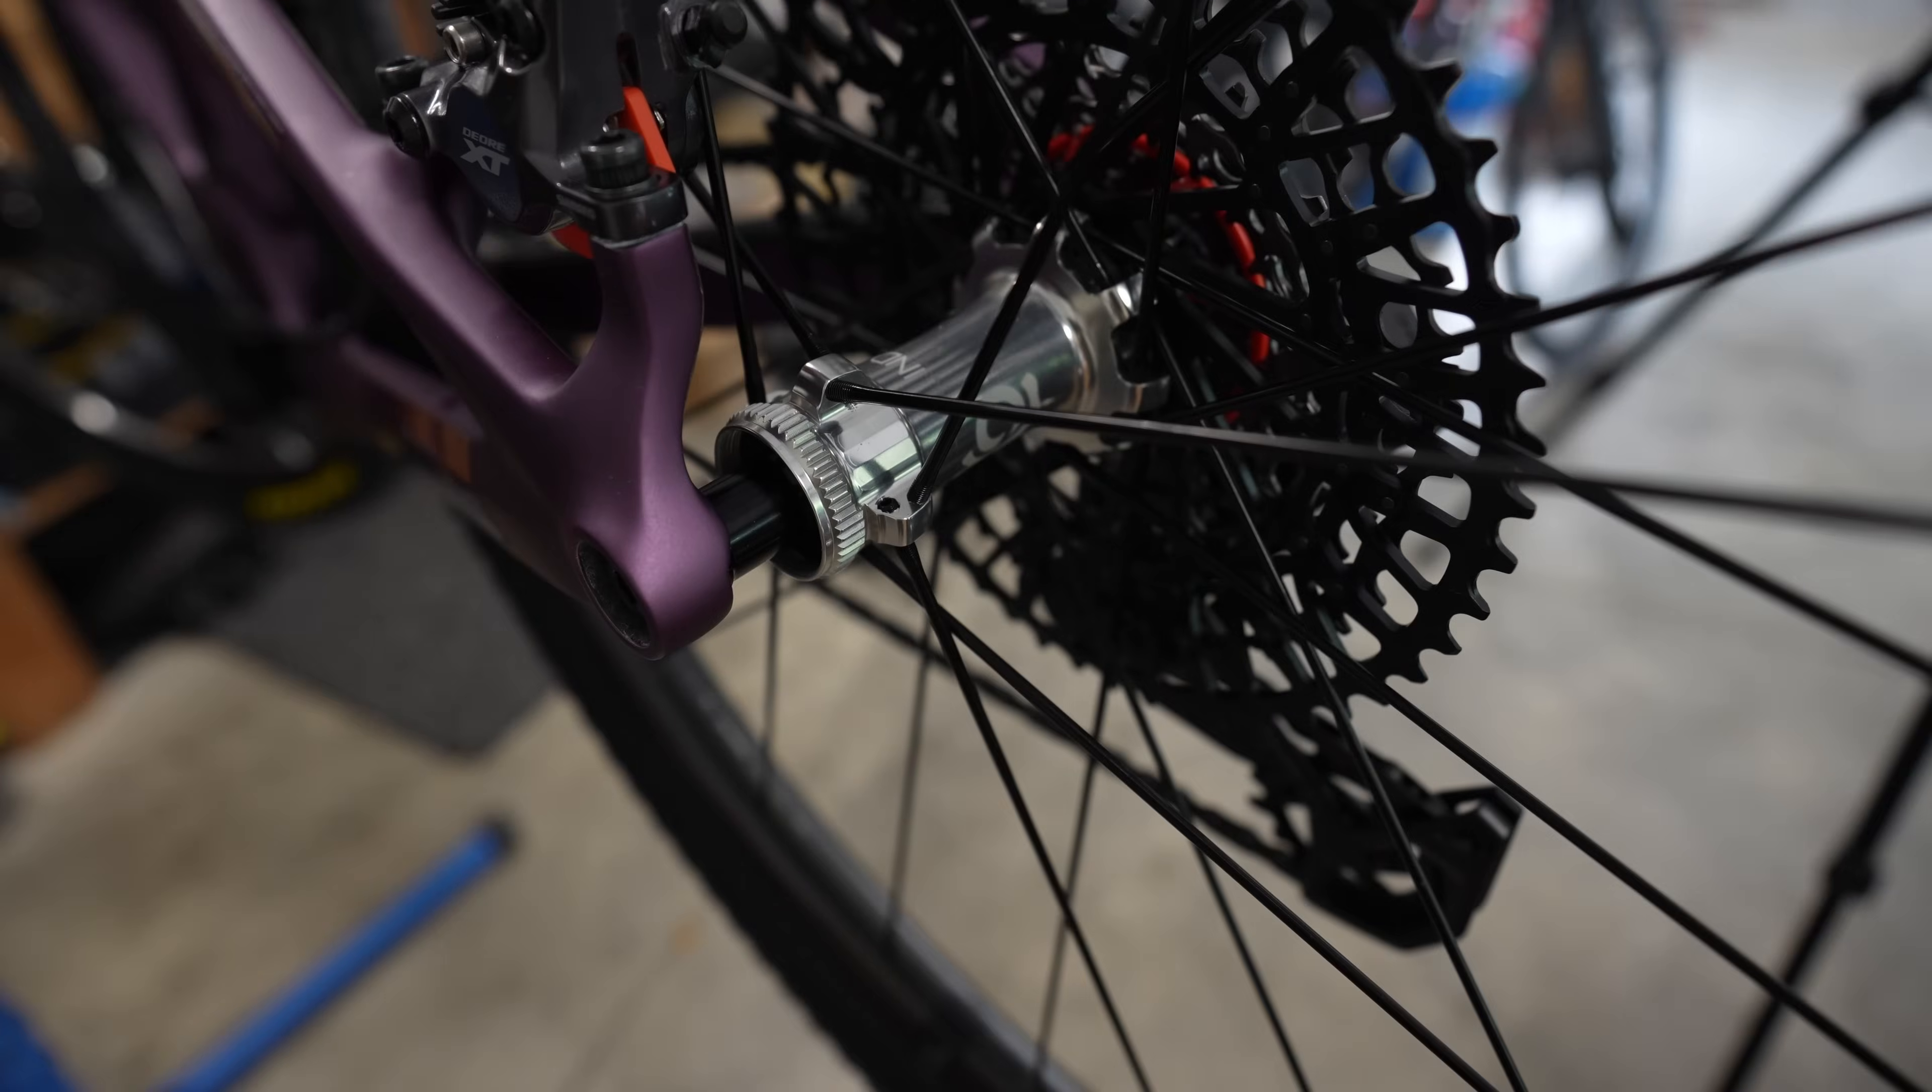You'll see that i do not have a rotor on the bike yet.